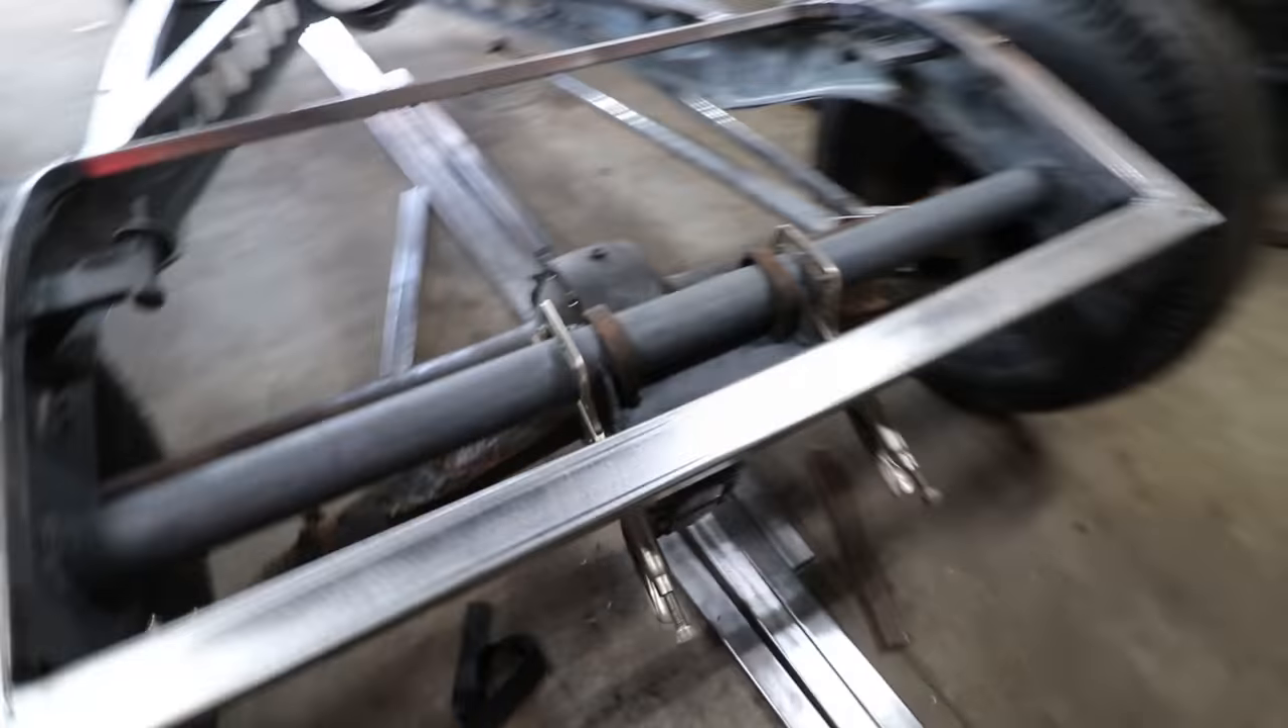So right now we just have some clamps and stuff temporarily set up so we can roll the chassis.